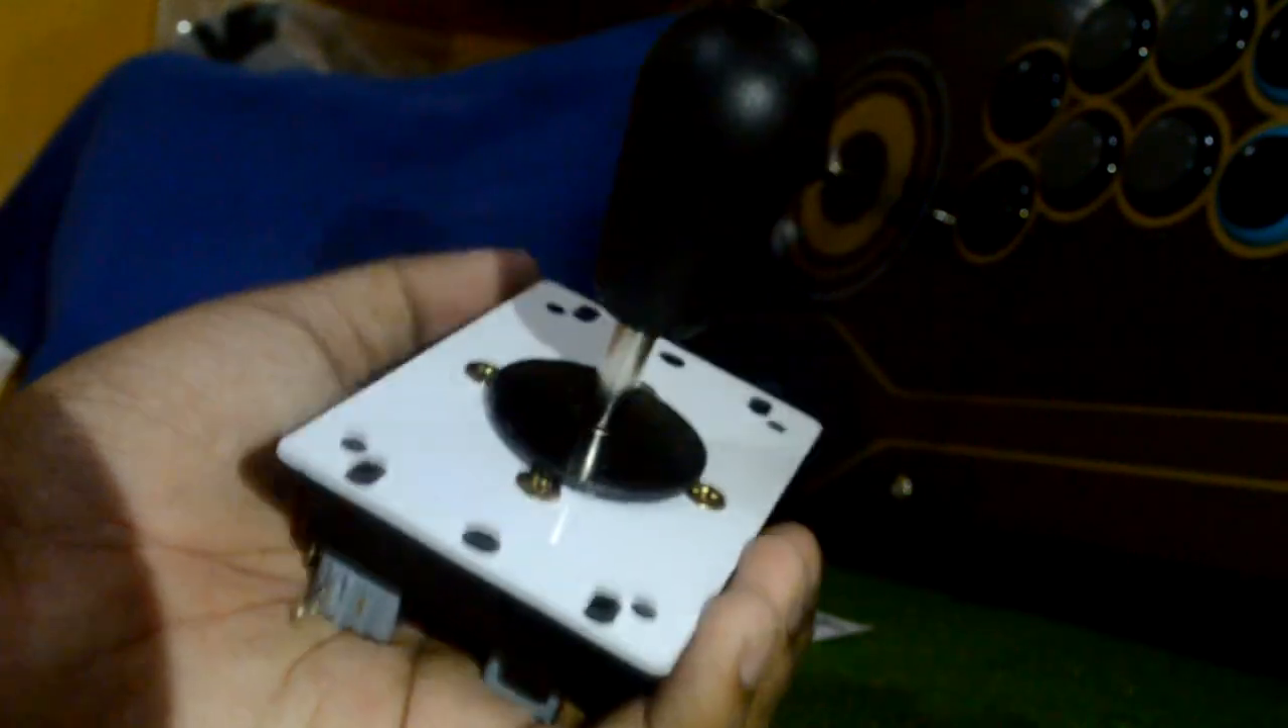So this is what the lever would look like once it's all put together.